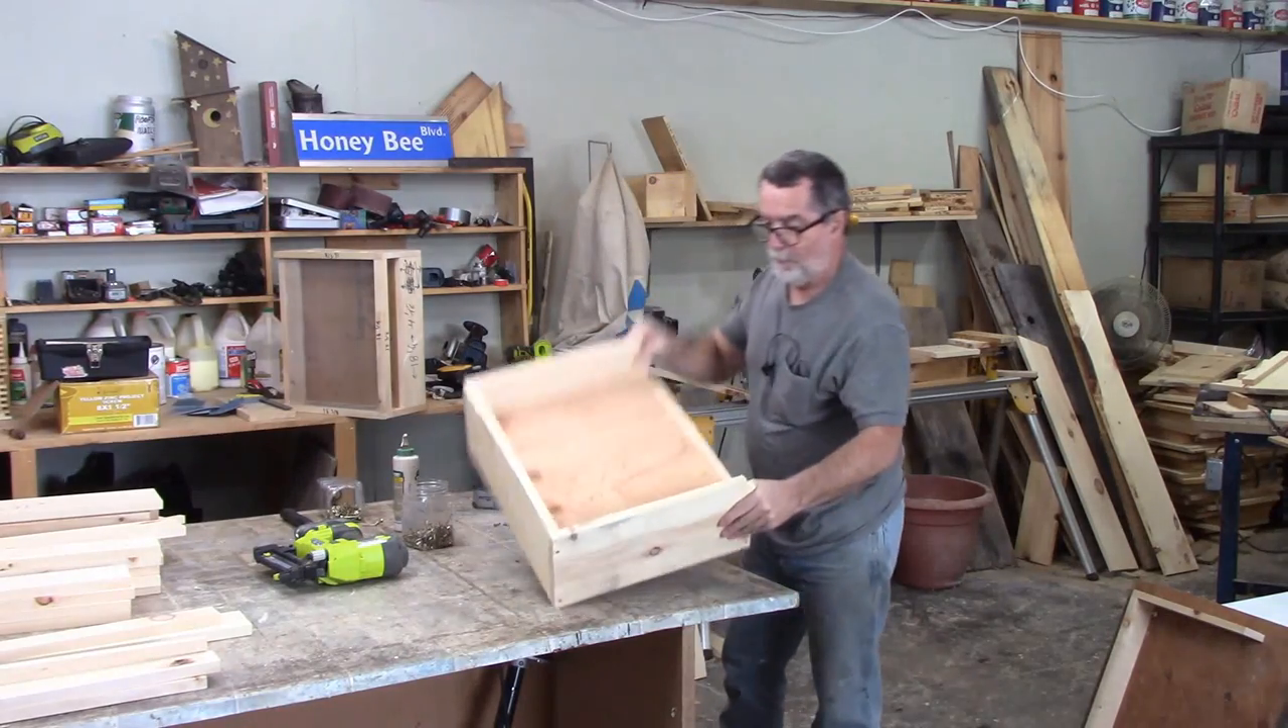That is the basic unit assembled.